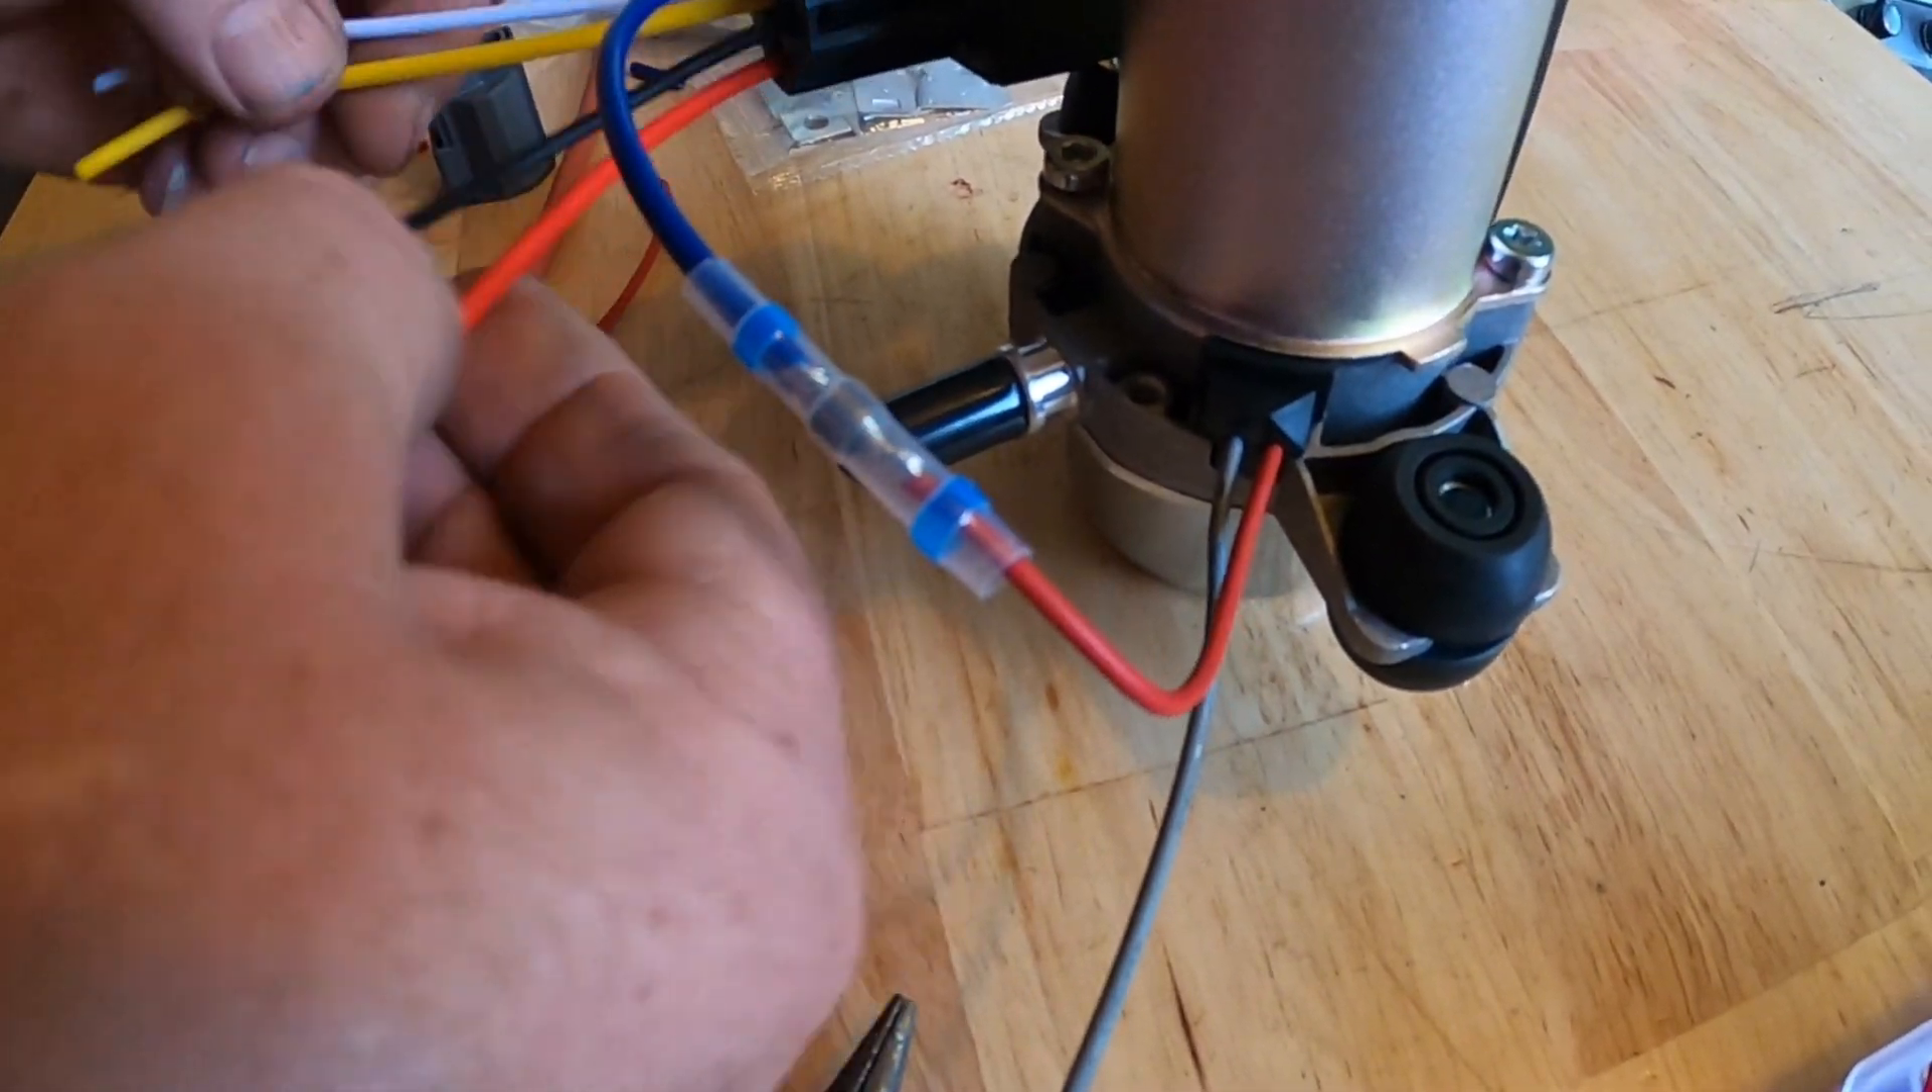So, actually, there's the first wire that's connected.